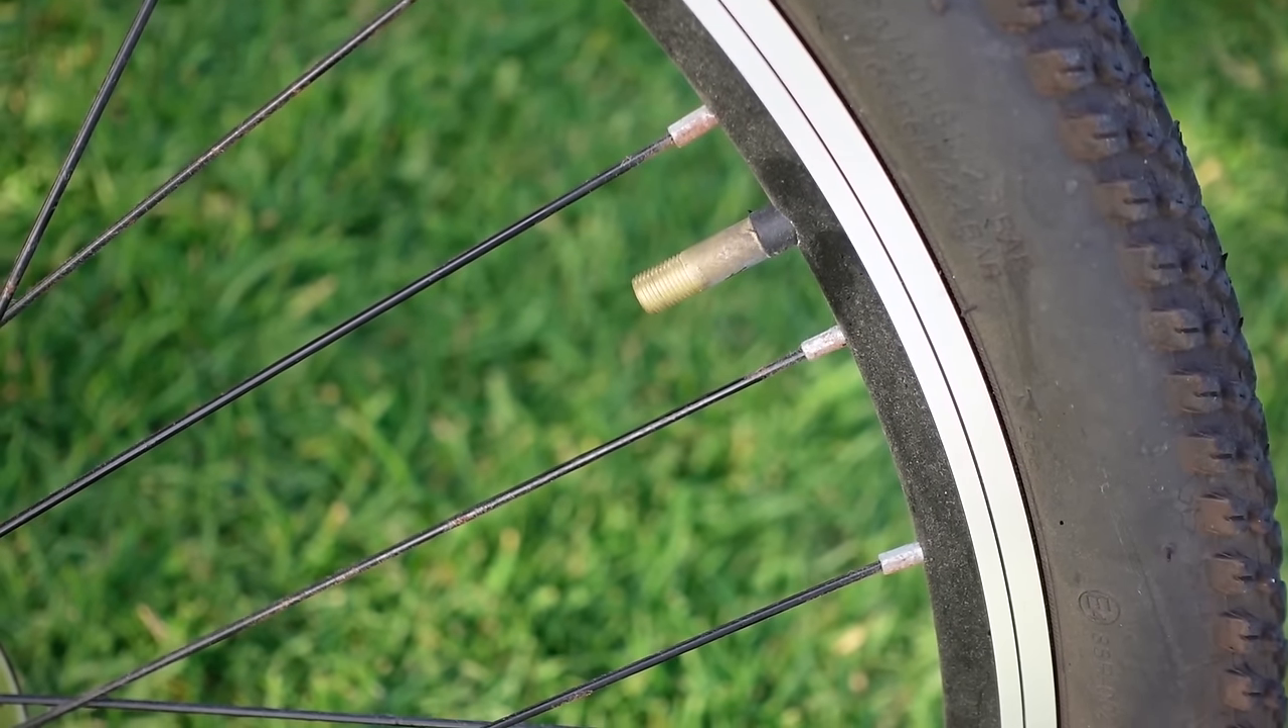But now I'm missing a cap on the front wheel.